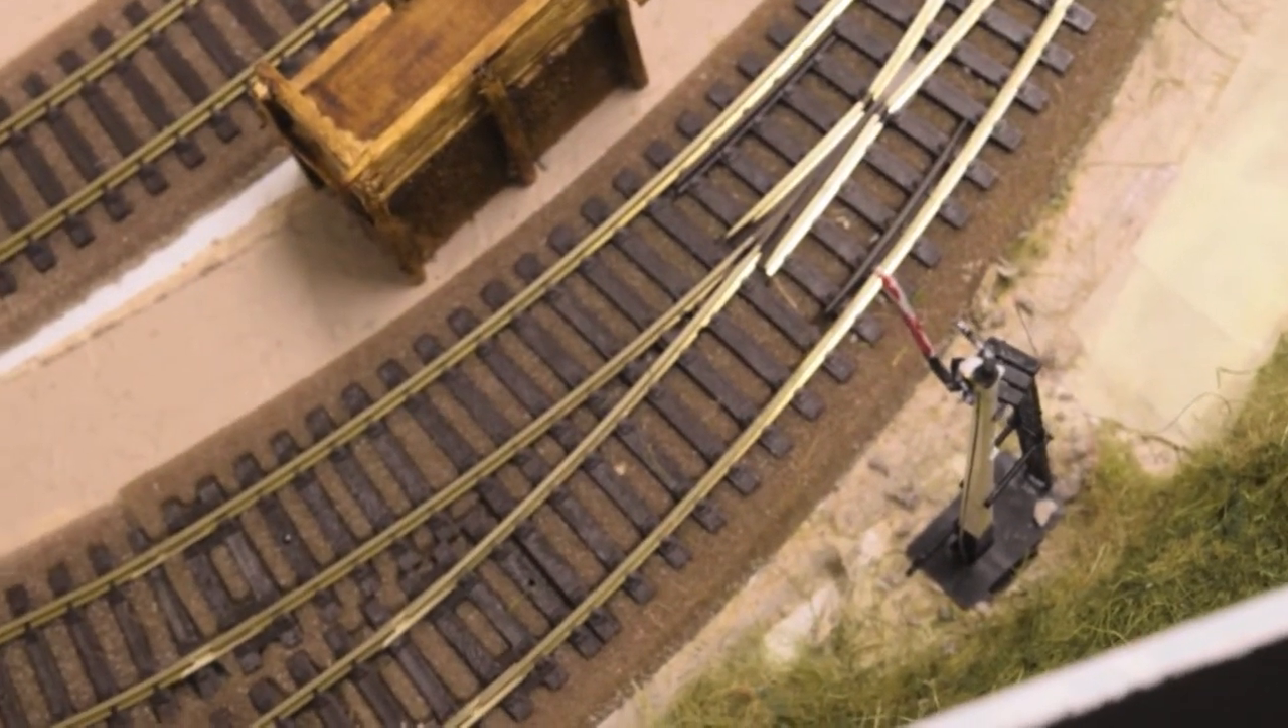Okay that's the quarry signal now in it's proper place now on the baseboard.